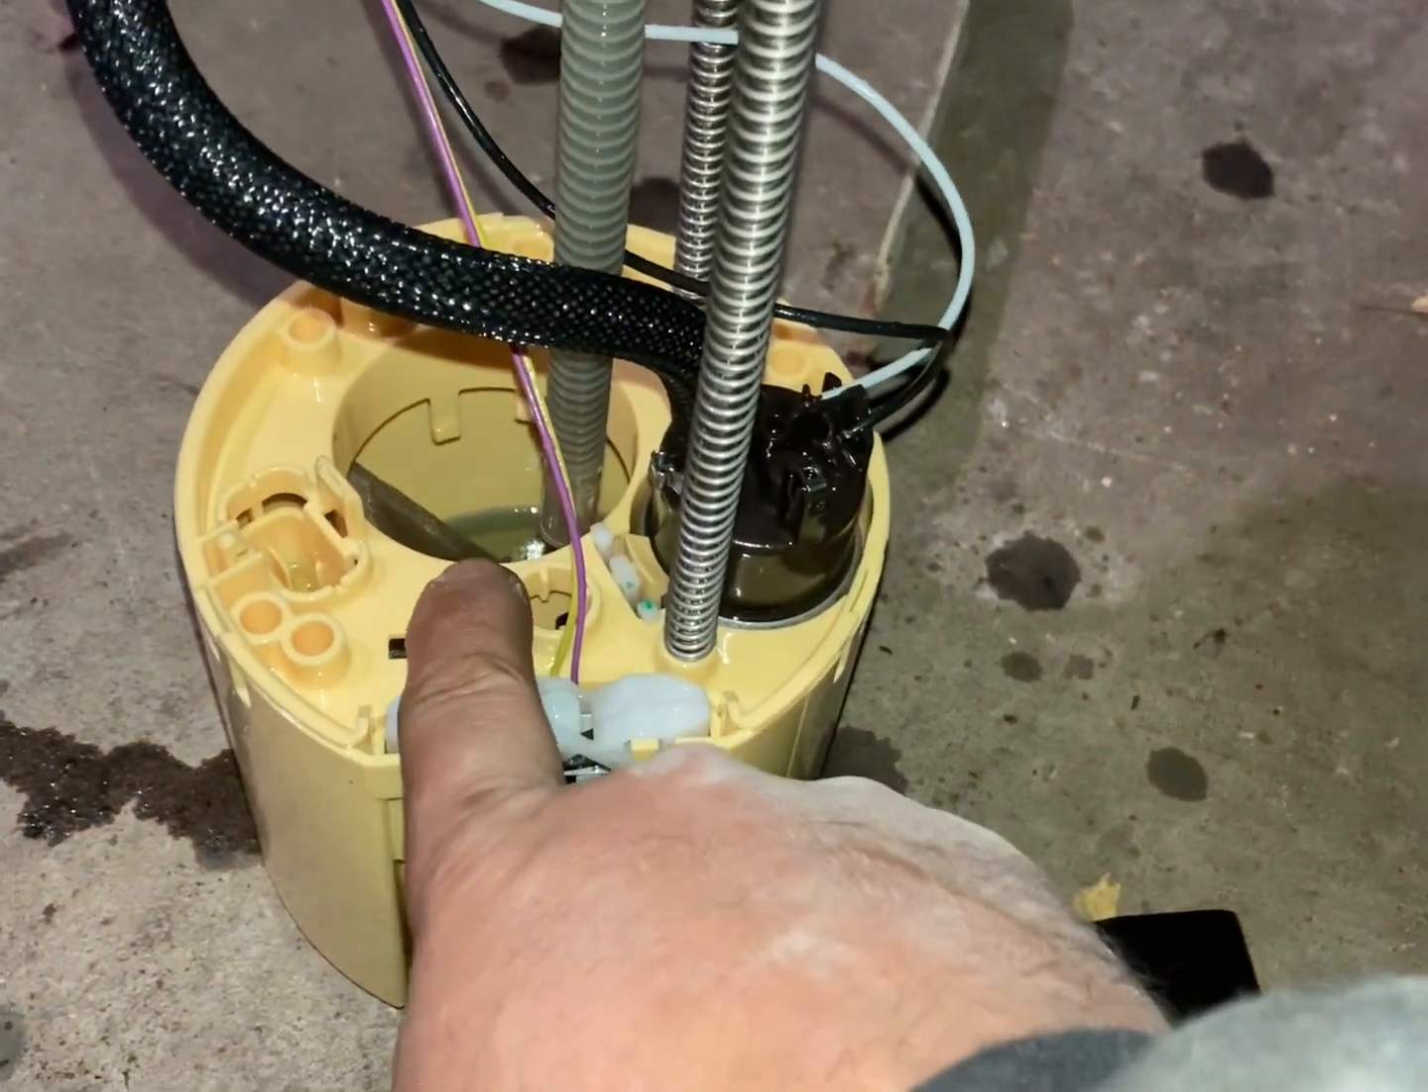And that's the fuel pump removed and on the ground.